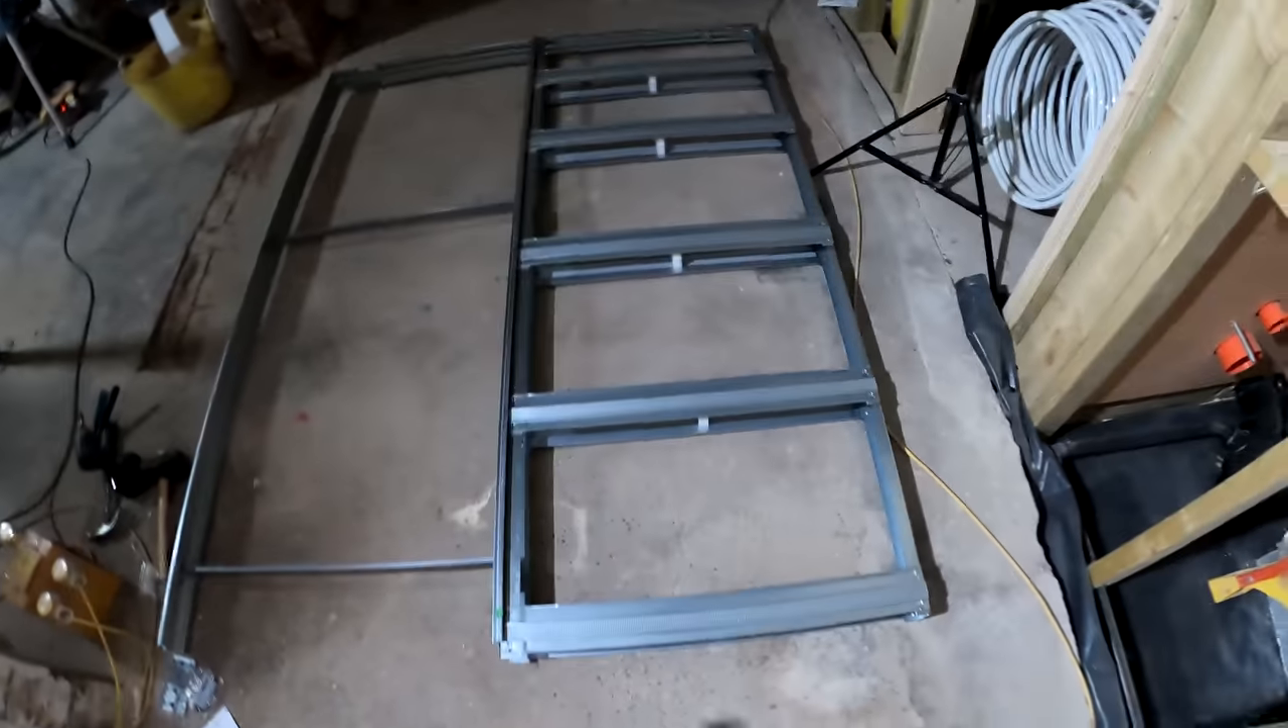So that's it. The system is all put together nicely.